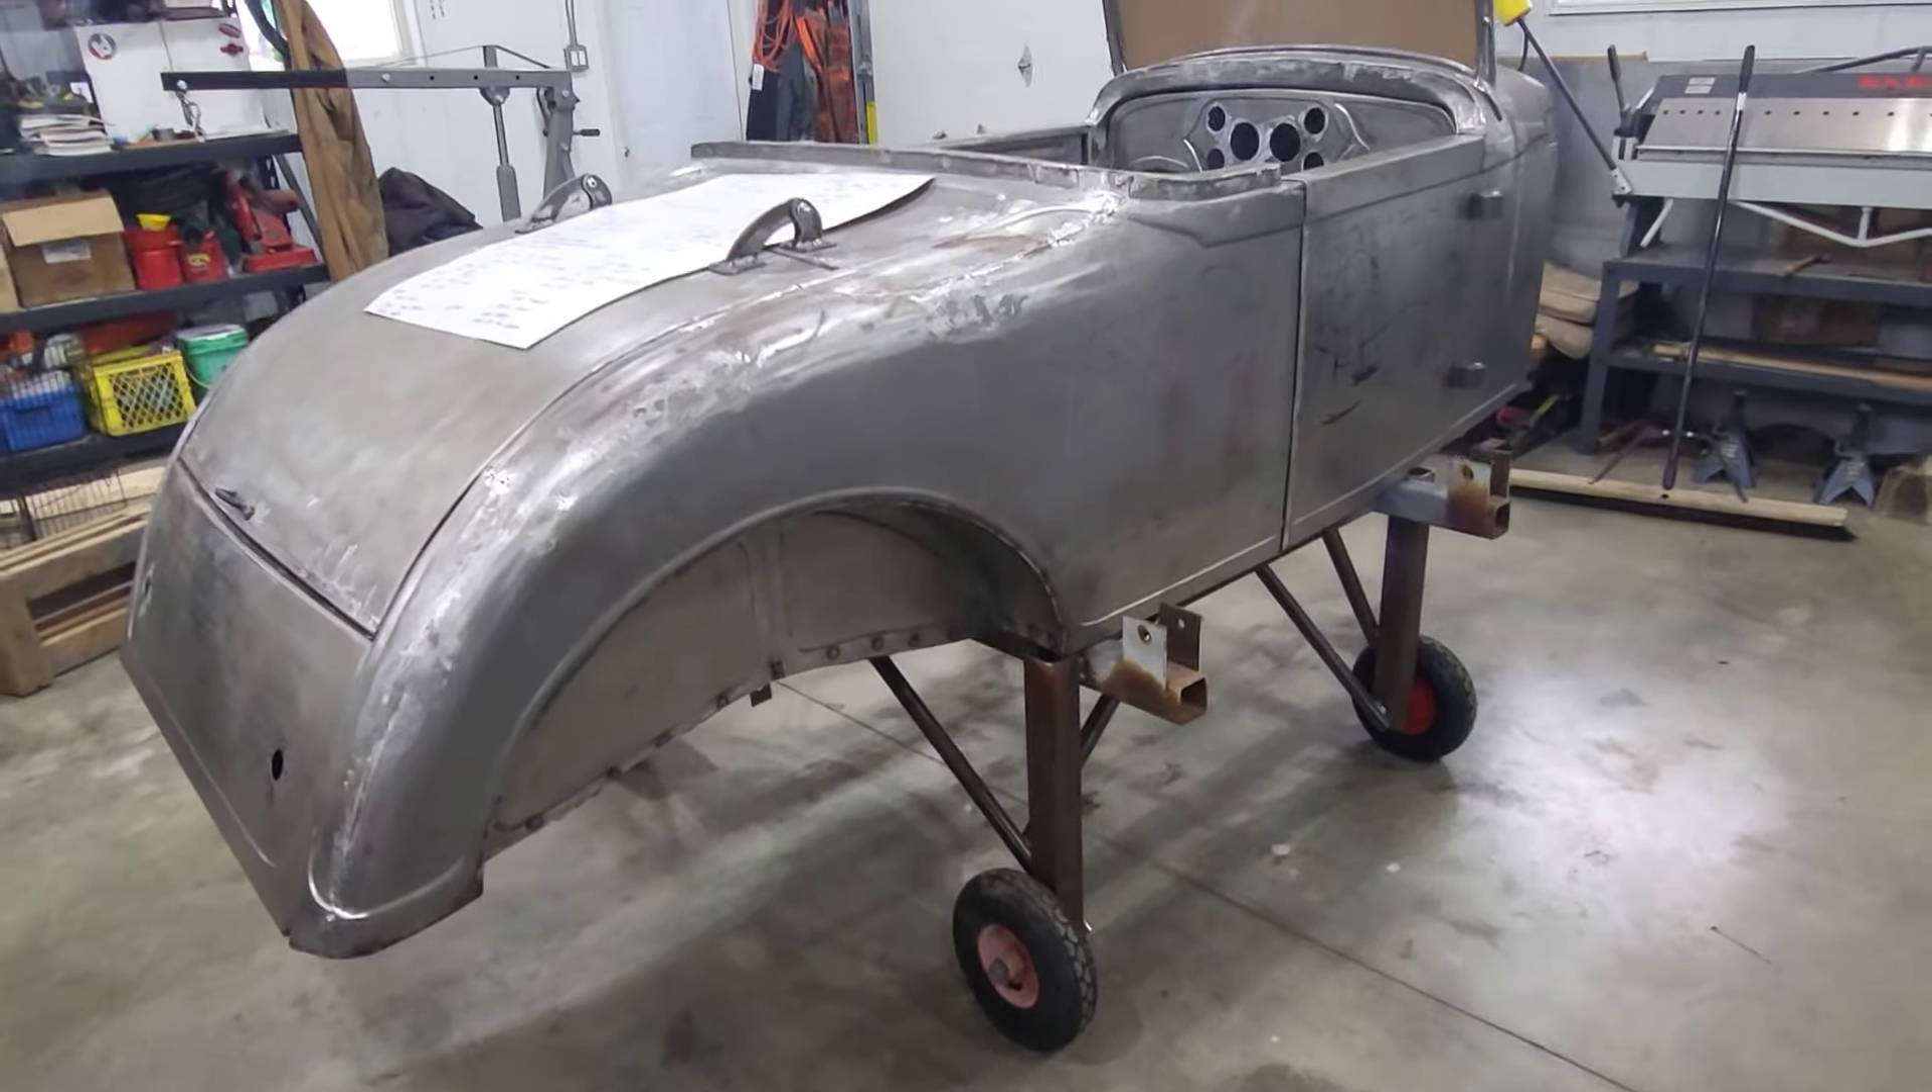All right body is on the dolly and I feel much better about how it's sitting on there now.